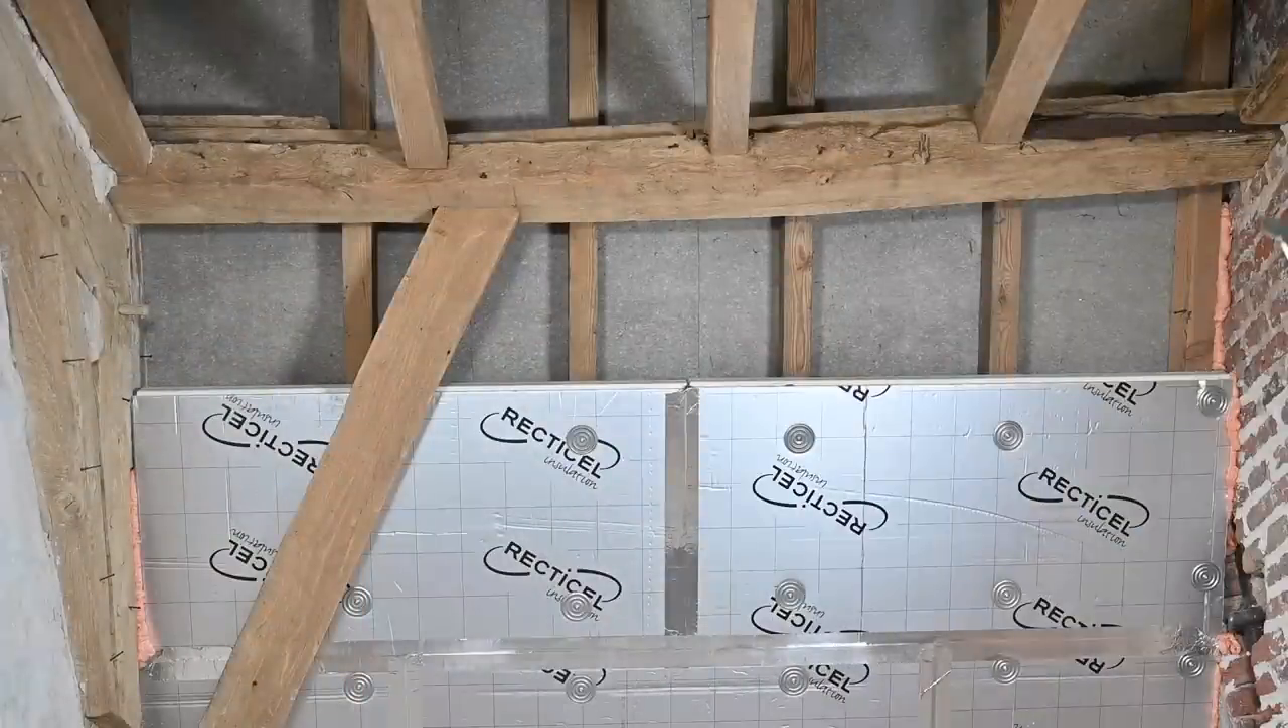You might notice that we have not fully completed the insulation panels all the way to the top of that top beam there.